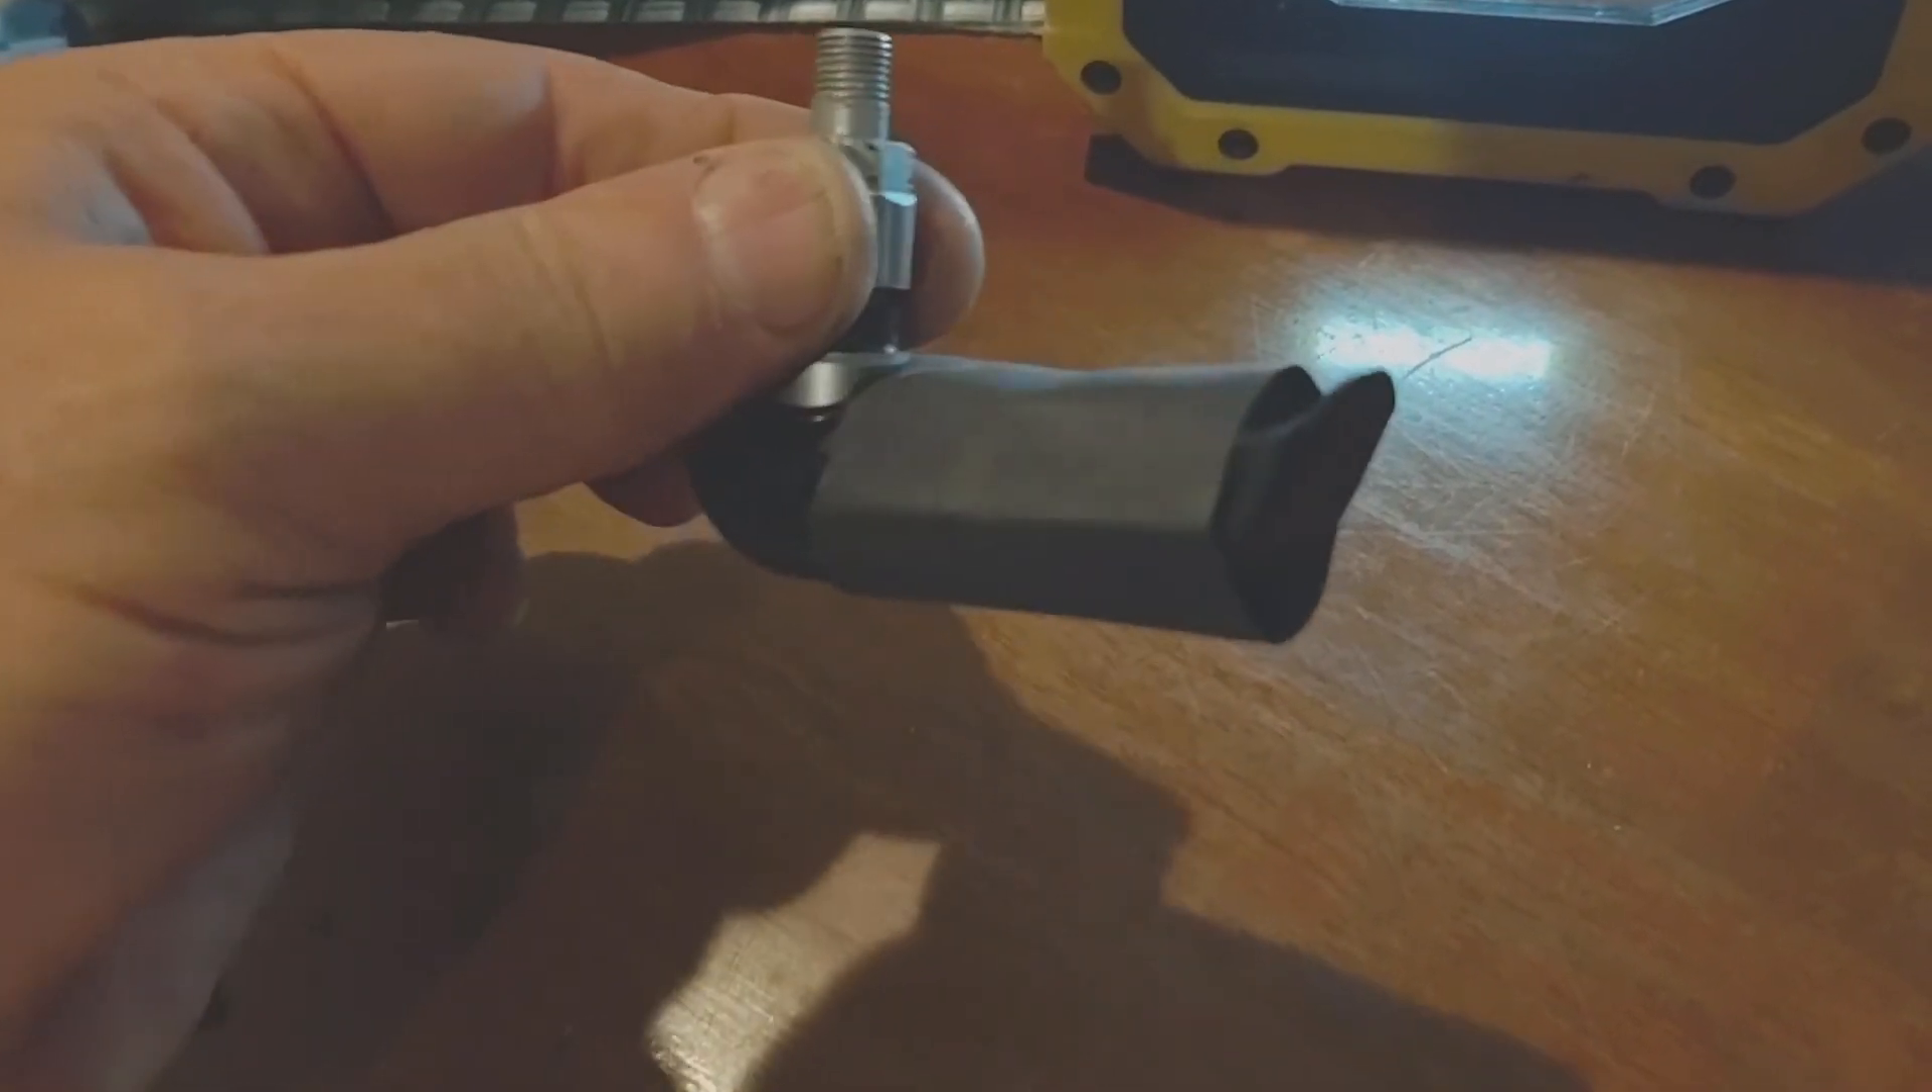So there's the heat shrink pushed on and let's go see how good a seal it does.